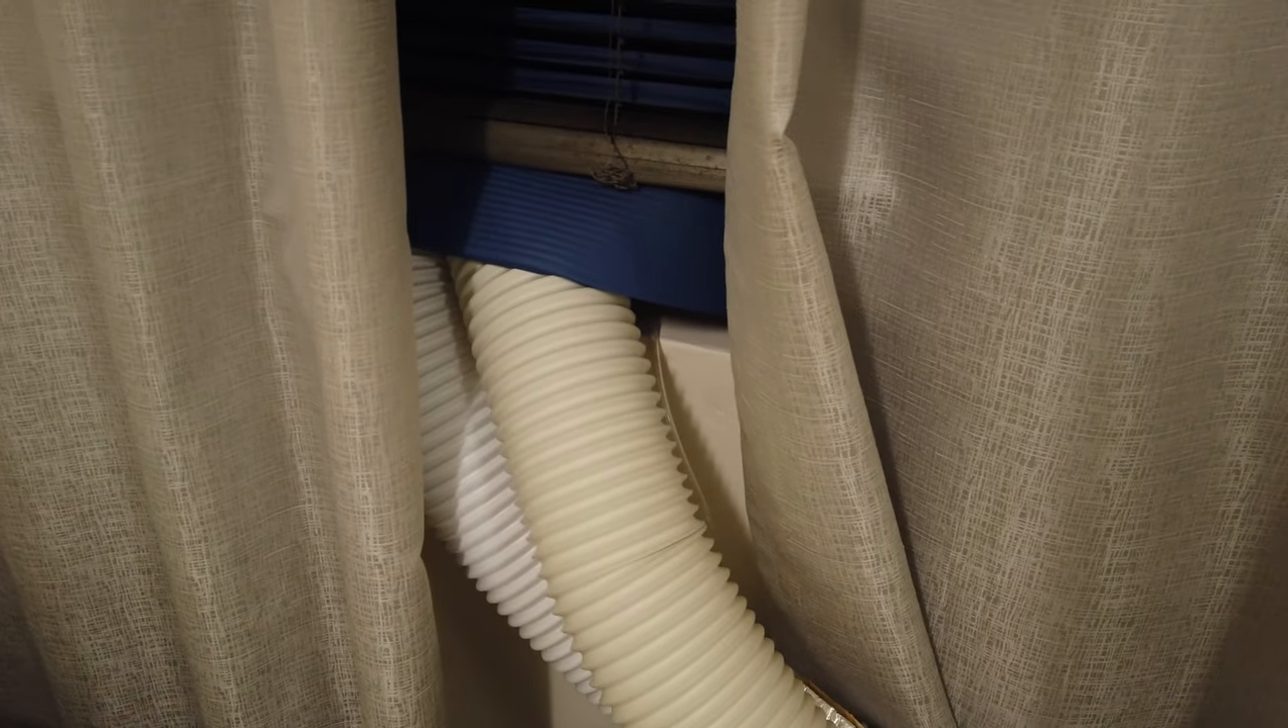Got the two tubes running out the window.